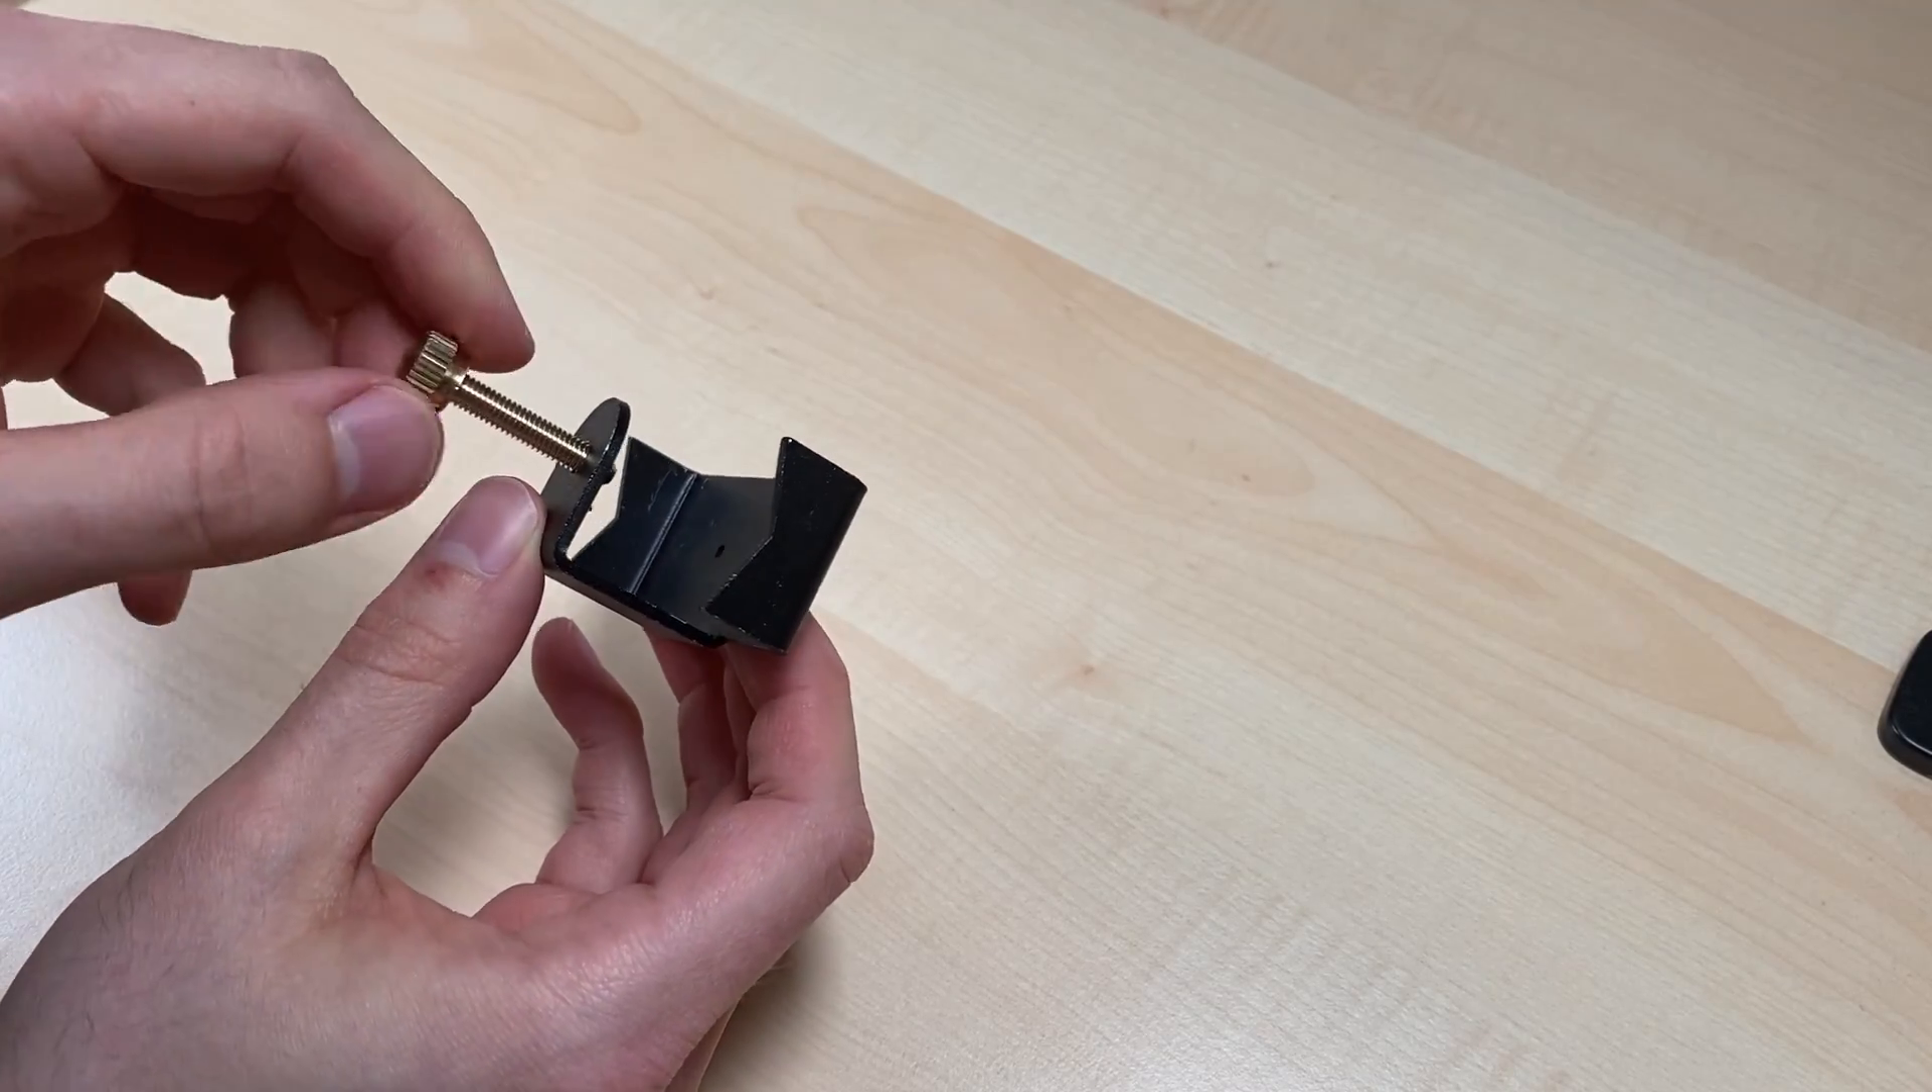Now i can test if the screw fits and it does.